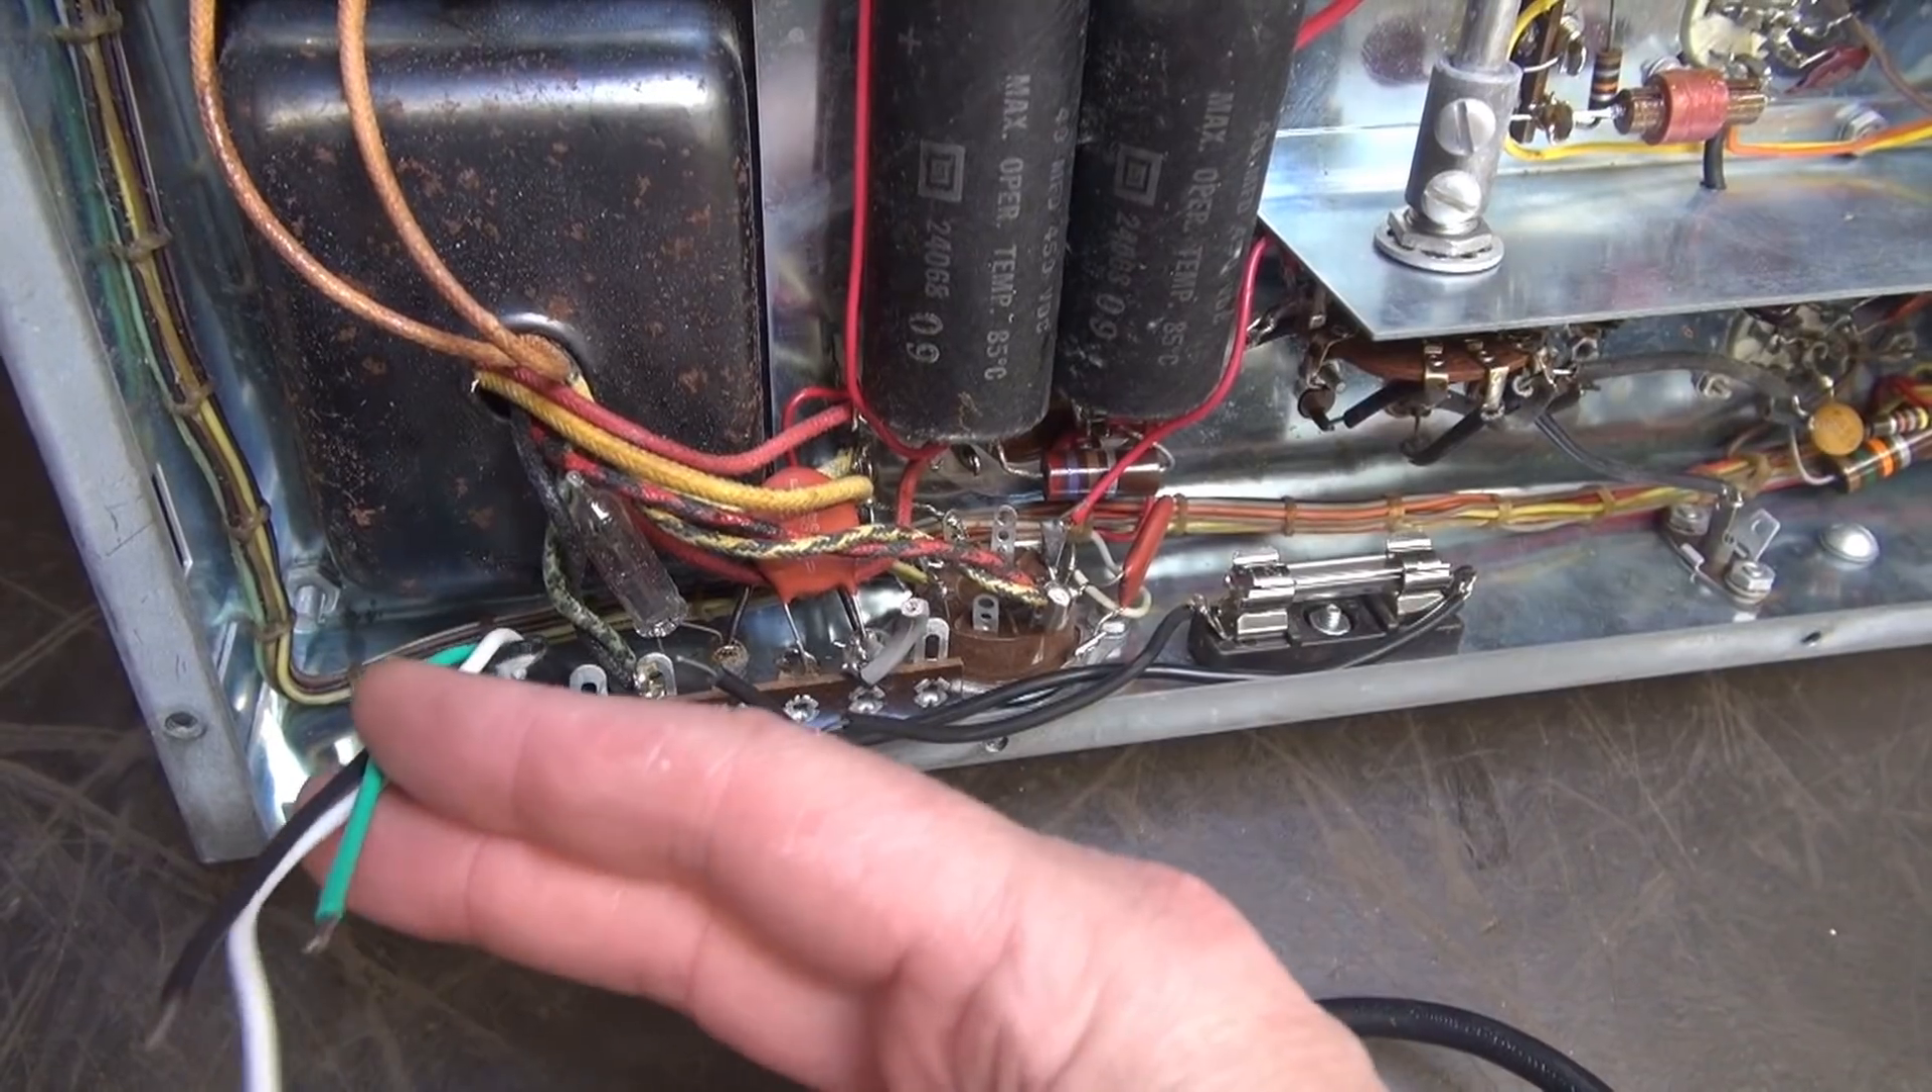There's a new fuse holder installed. The AC cord is ready to be wired.